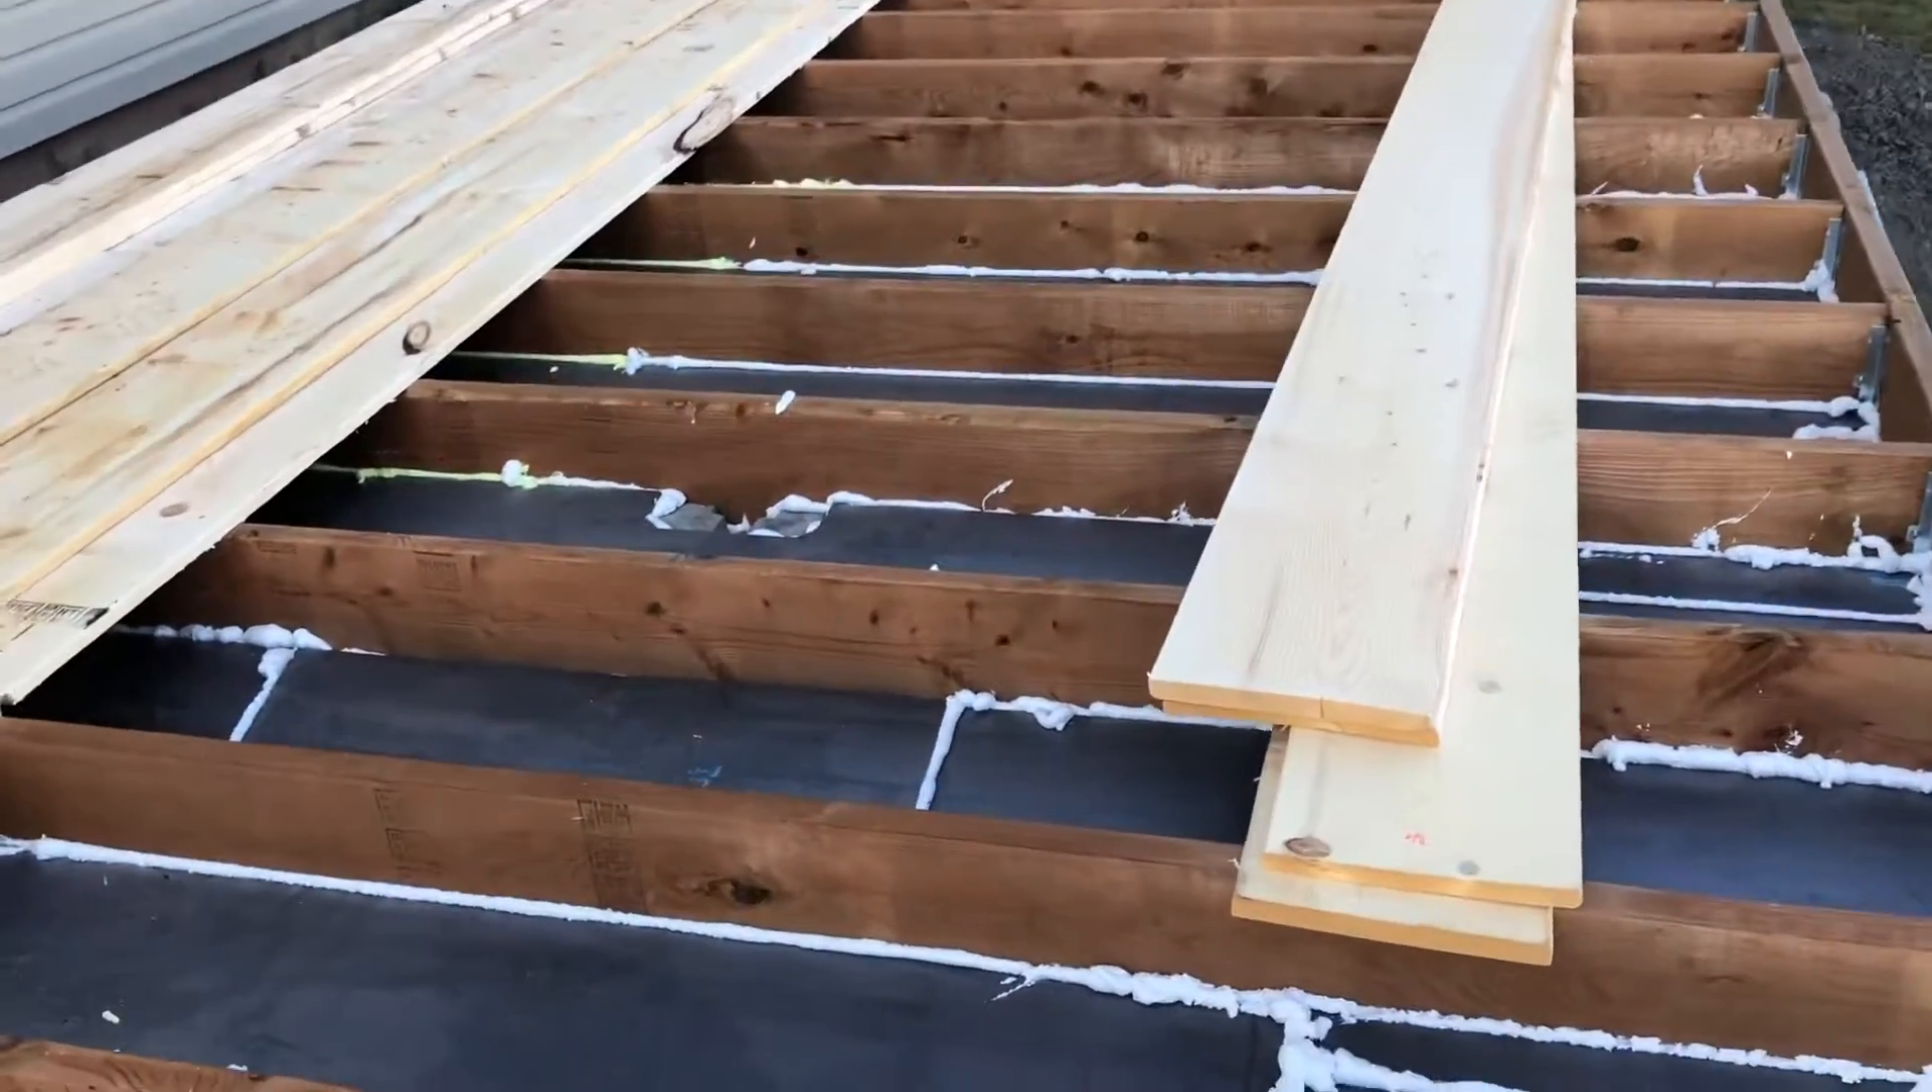Just starting to lay the floorboards.